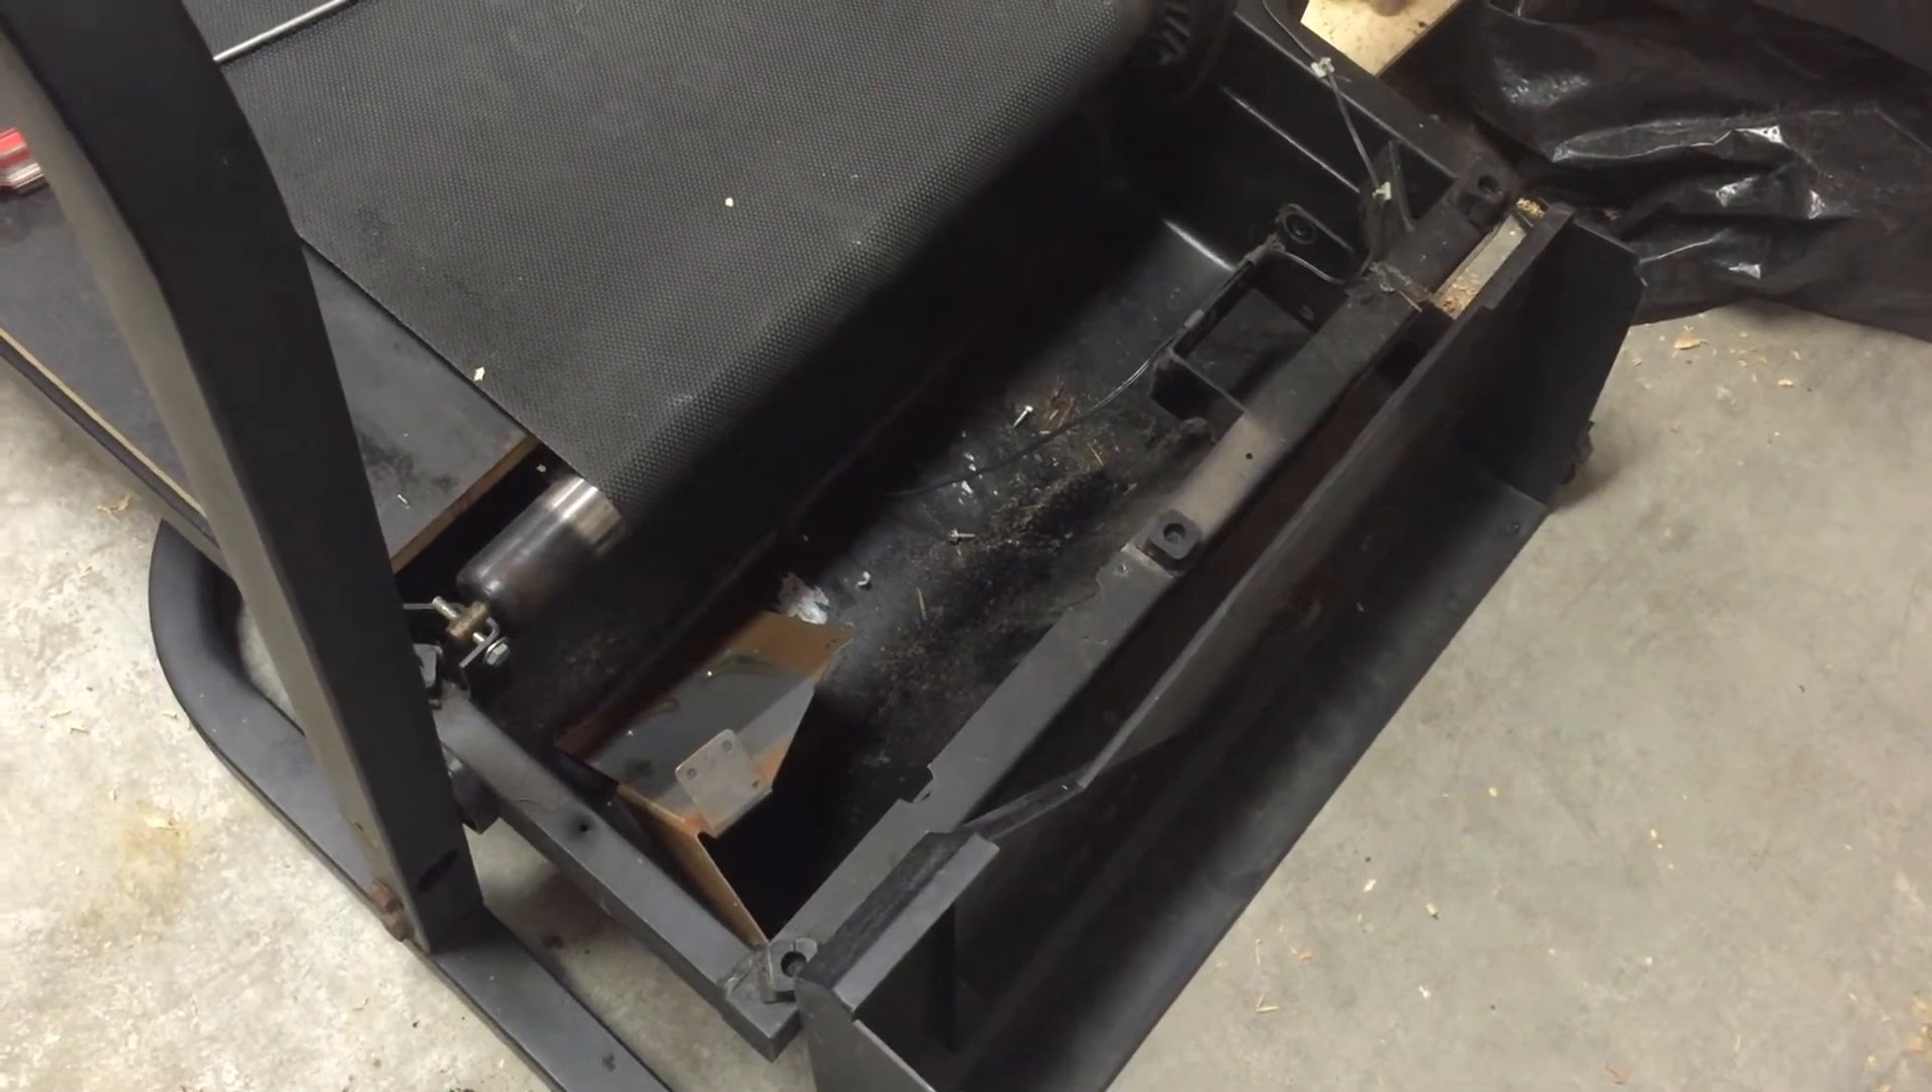Down here is where the motor was and the circuitry that was related to running the motor. So I pulled all that.